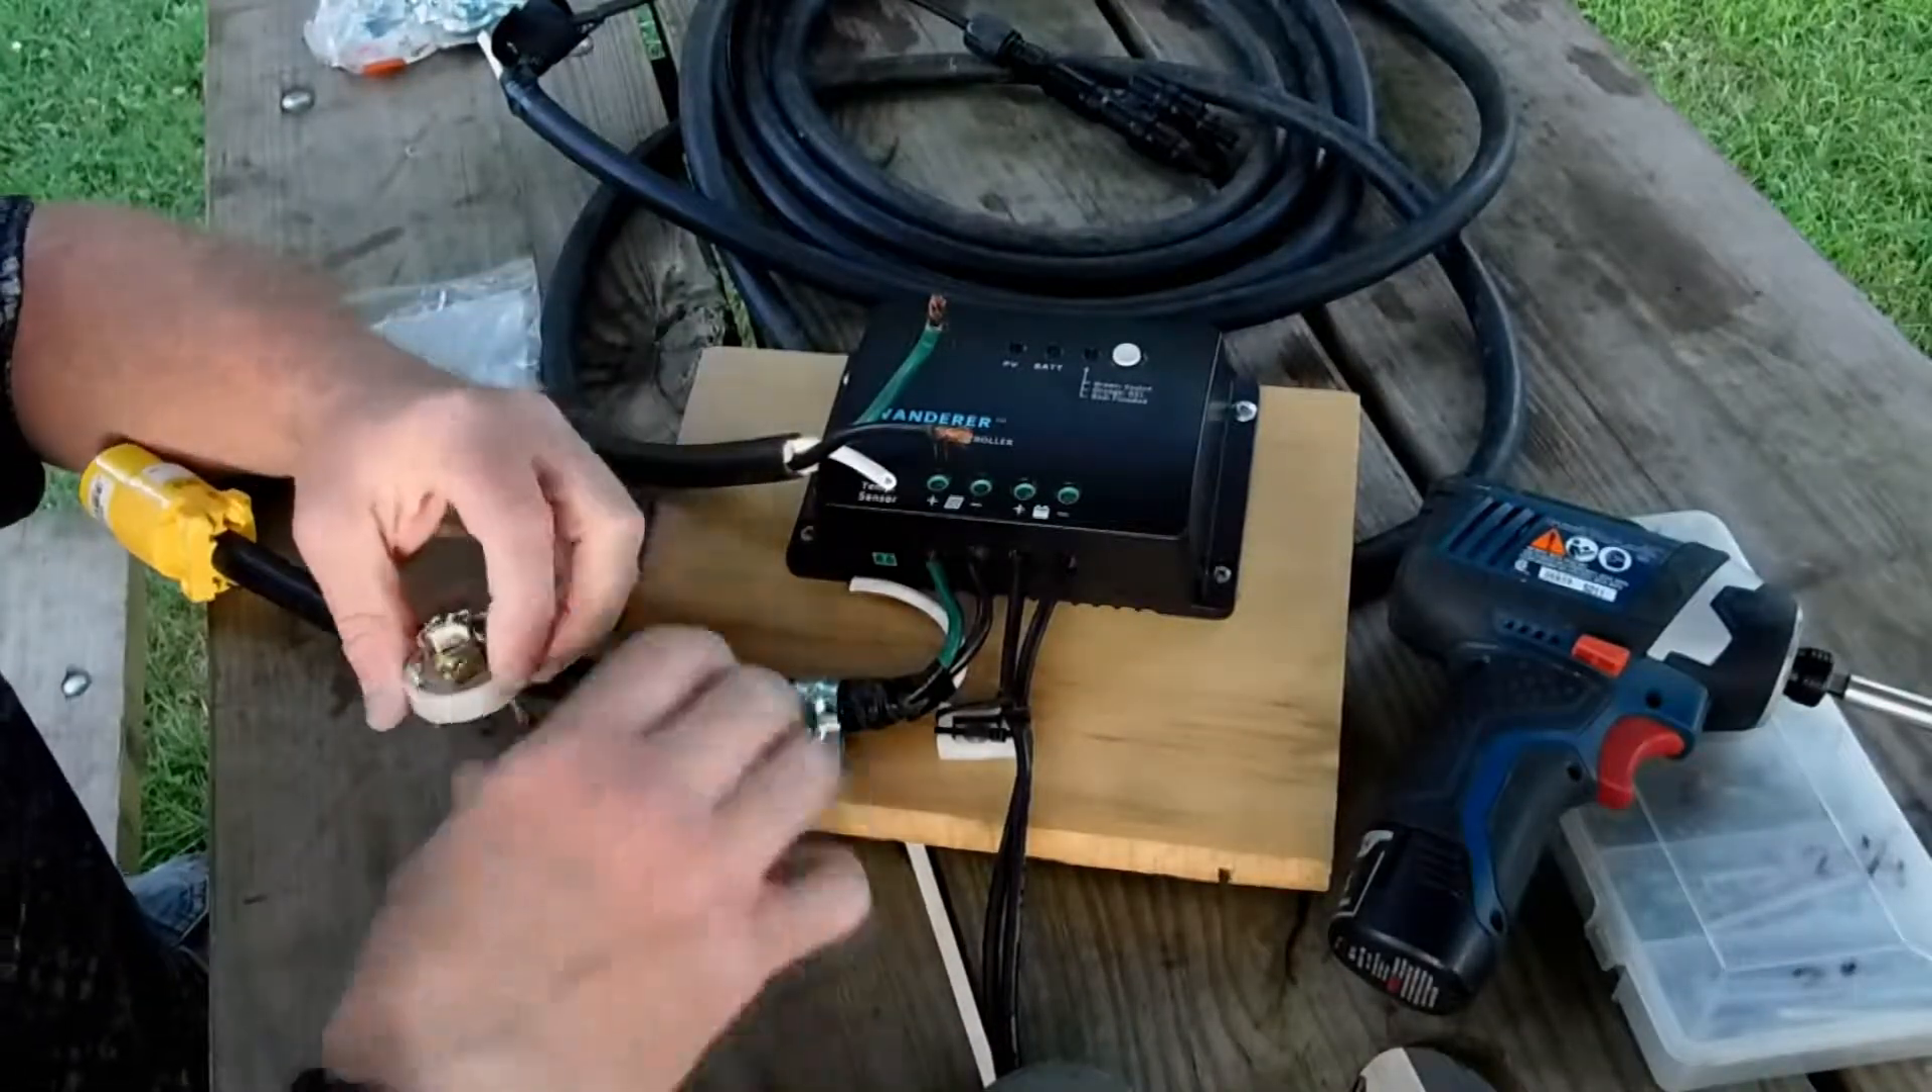I initially took this, took this plug apart, and I just need to reattach it.